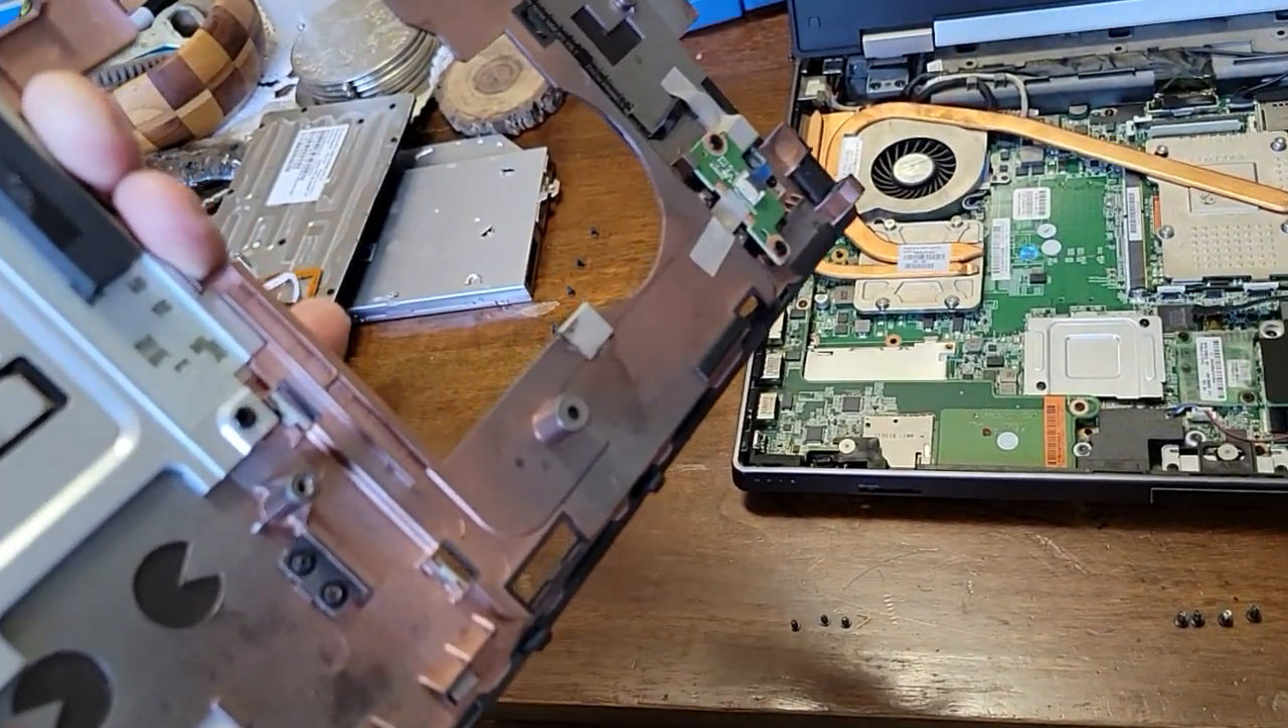So now that I got all the screws removed I can just take this top cover off and there we go.